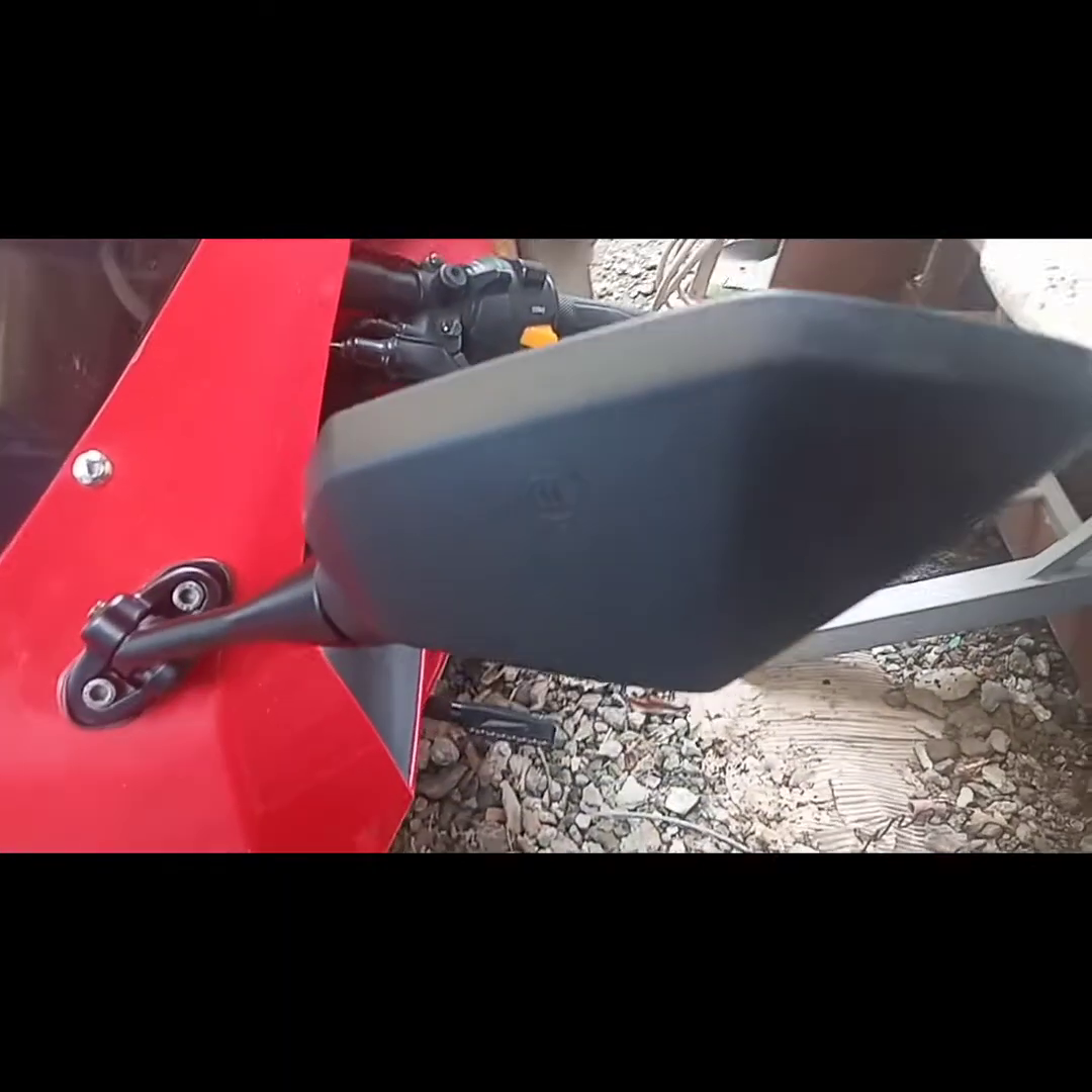Ito na po na nakabit na natin Yung side mirror.